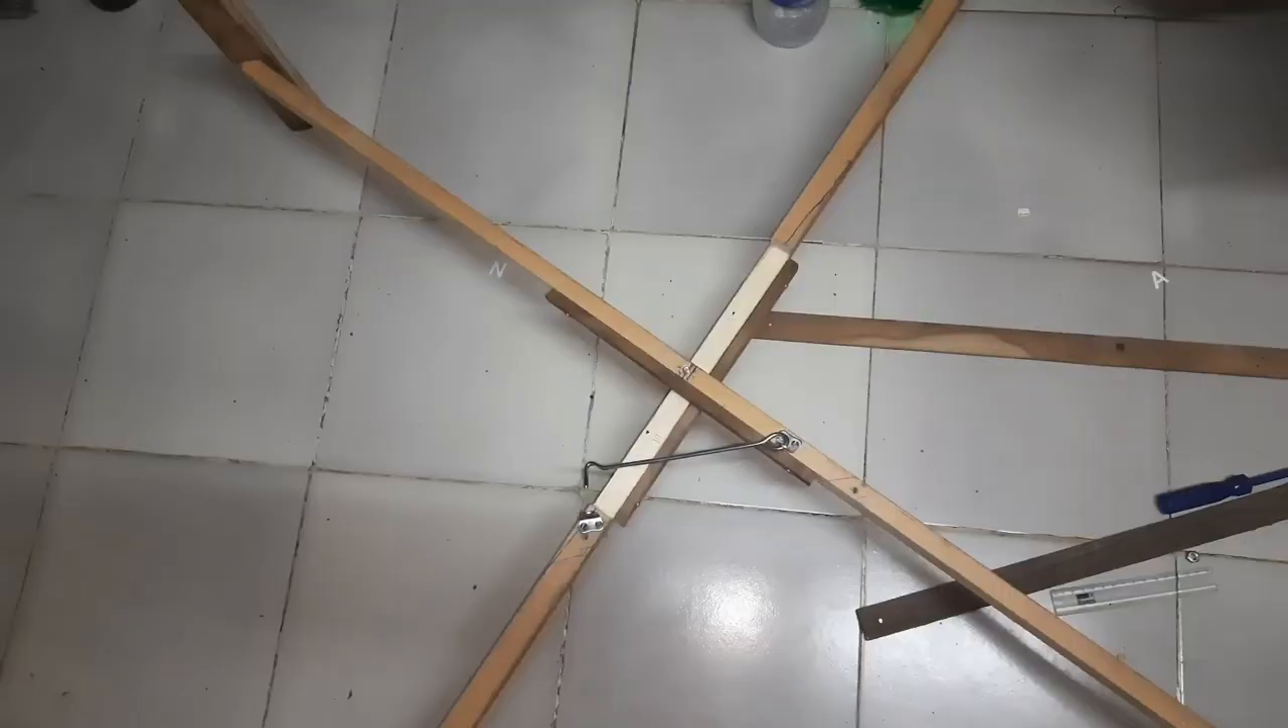ये पट्टिया fit होने के बाद हमारा stand कुछ इस तरह से दिखता है।